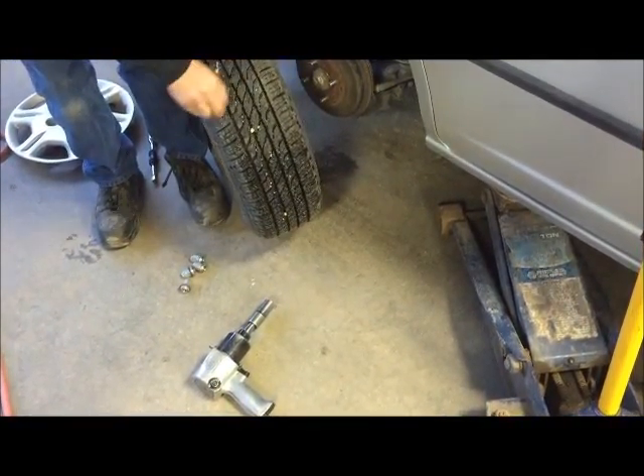Next thing you want to do is remove the lug nuts to take the actual tire off which we have done here.